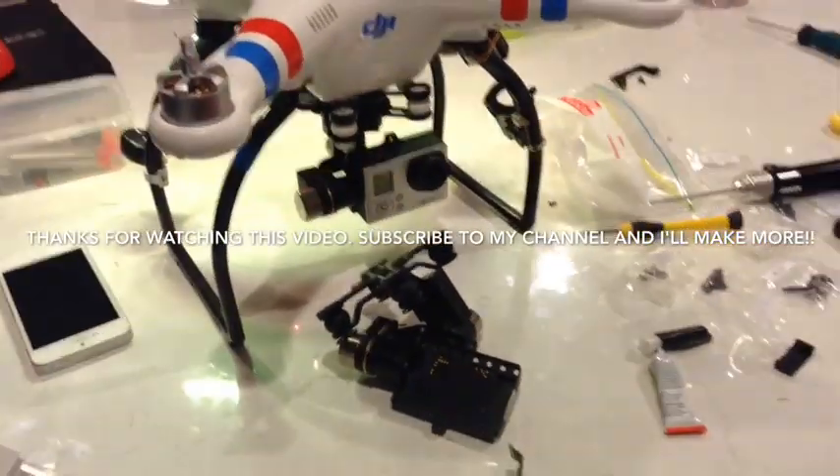There's the old gimbal on the ground new one is attached to the H3 3D now.